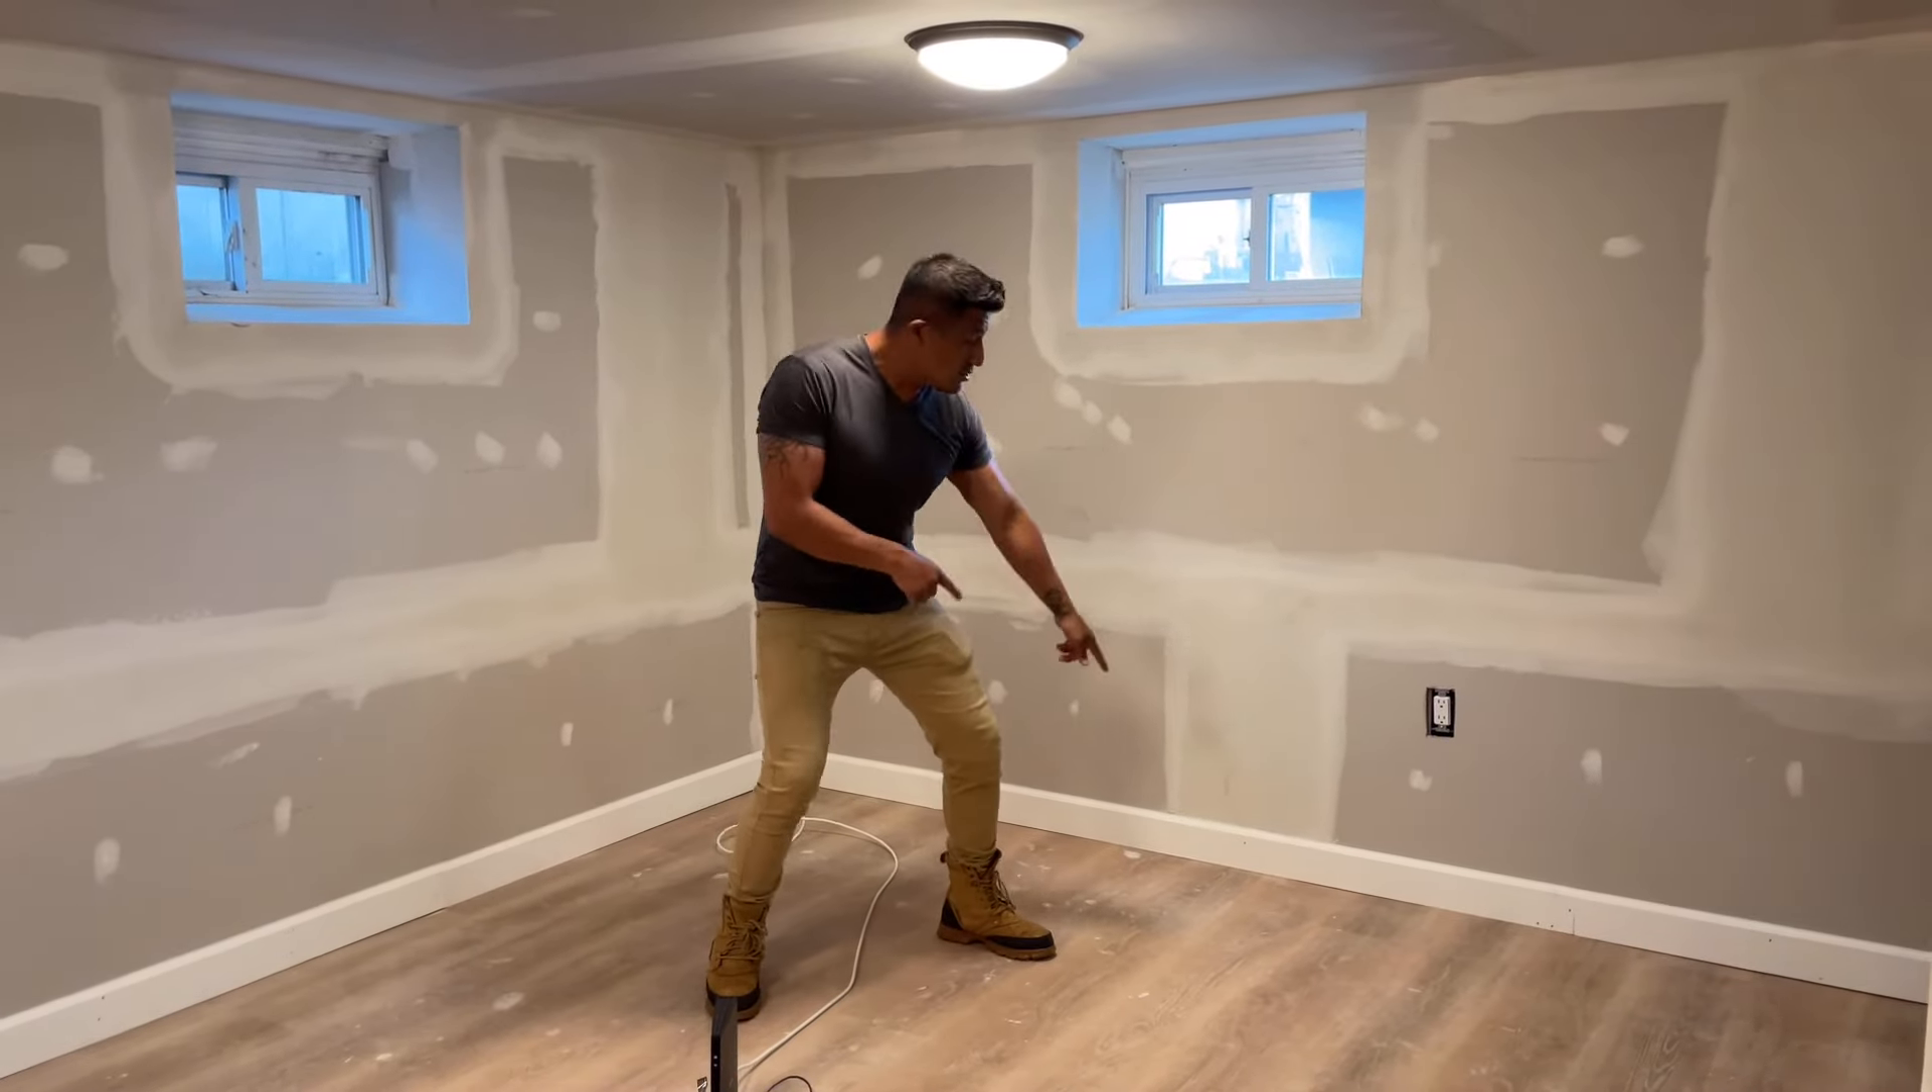We still you know we got the base down we still have to put the molding around the windows but that's for another time.